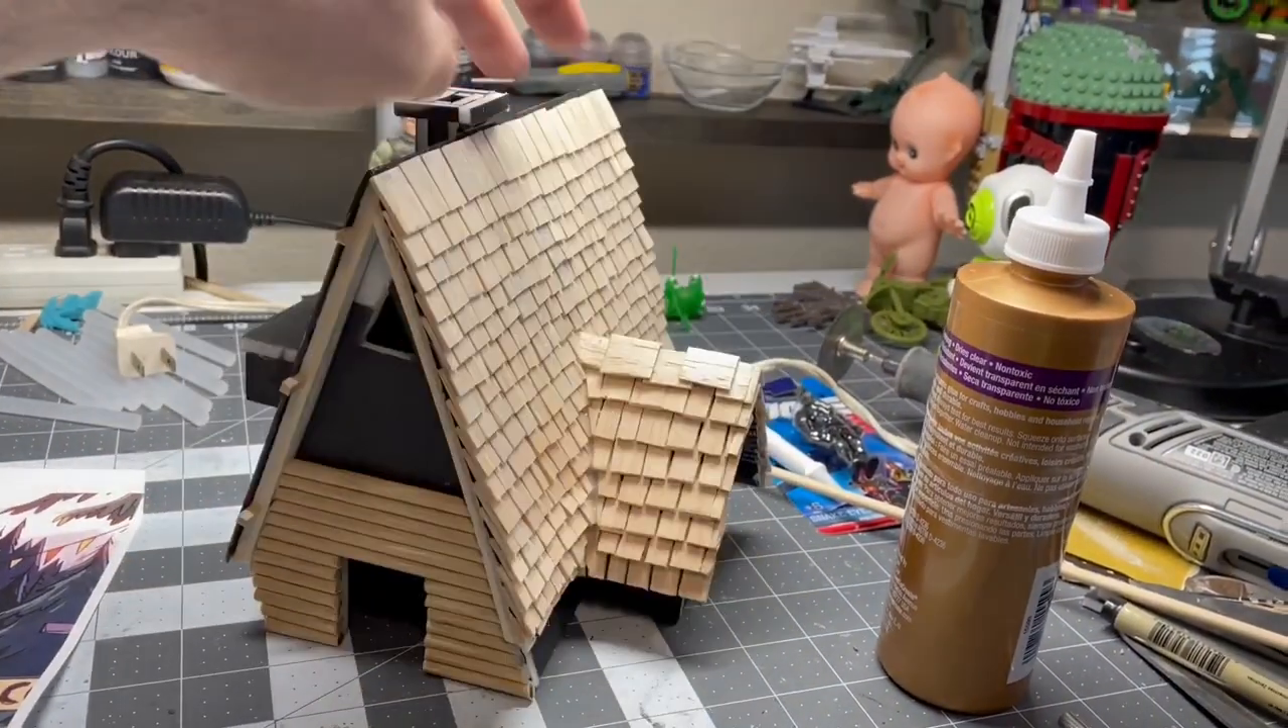So let's keep sticking shingles on. Woohoo! Got the first side done. A little bit more to go.